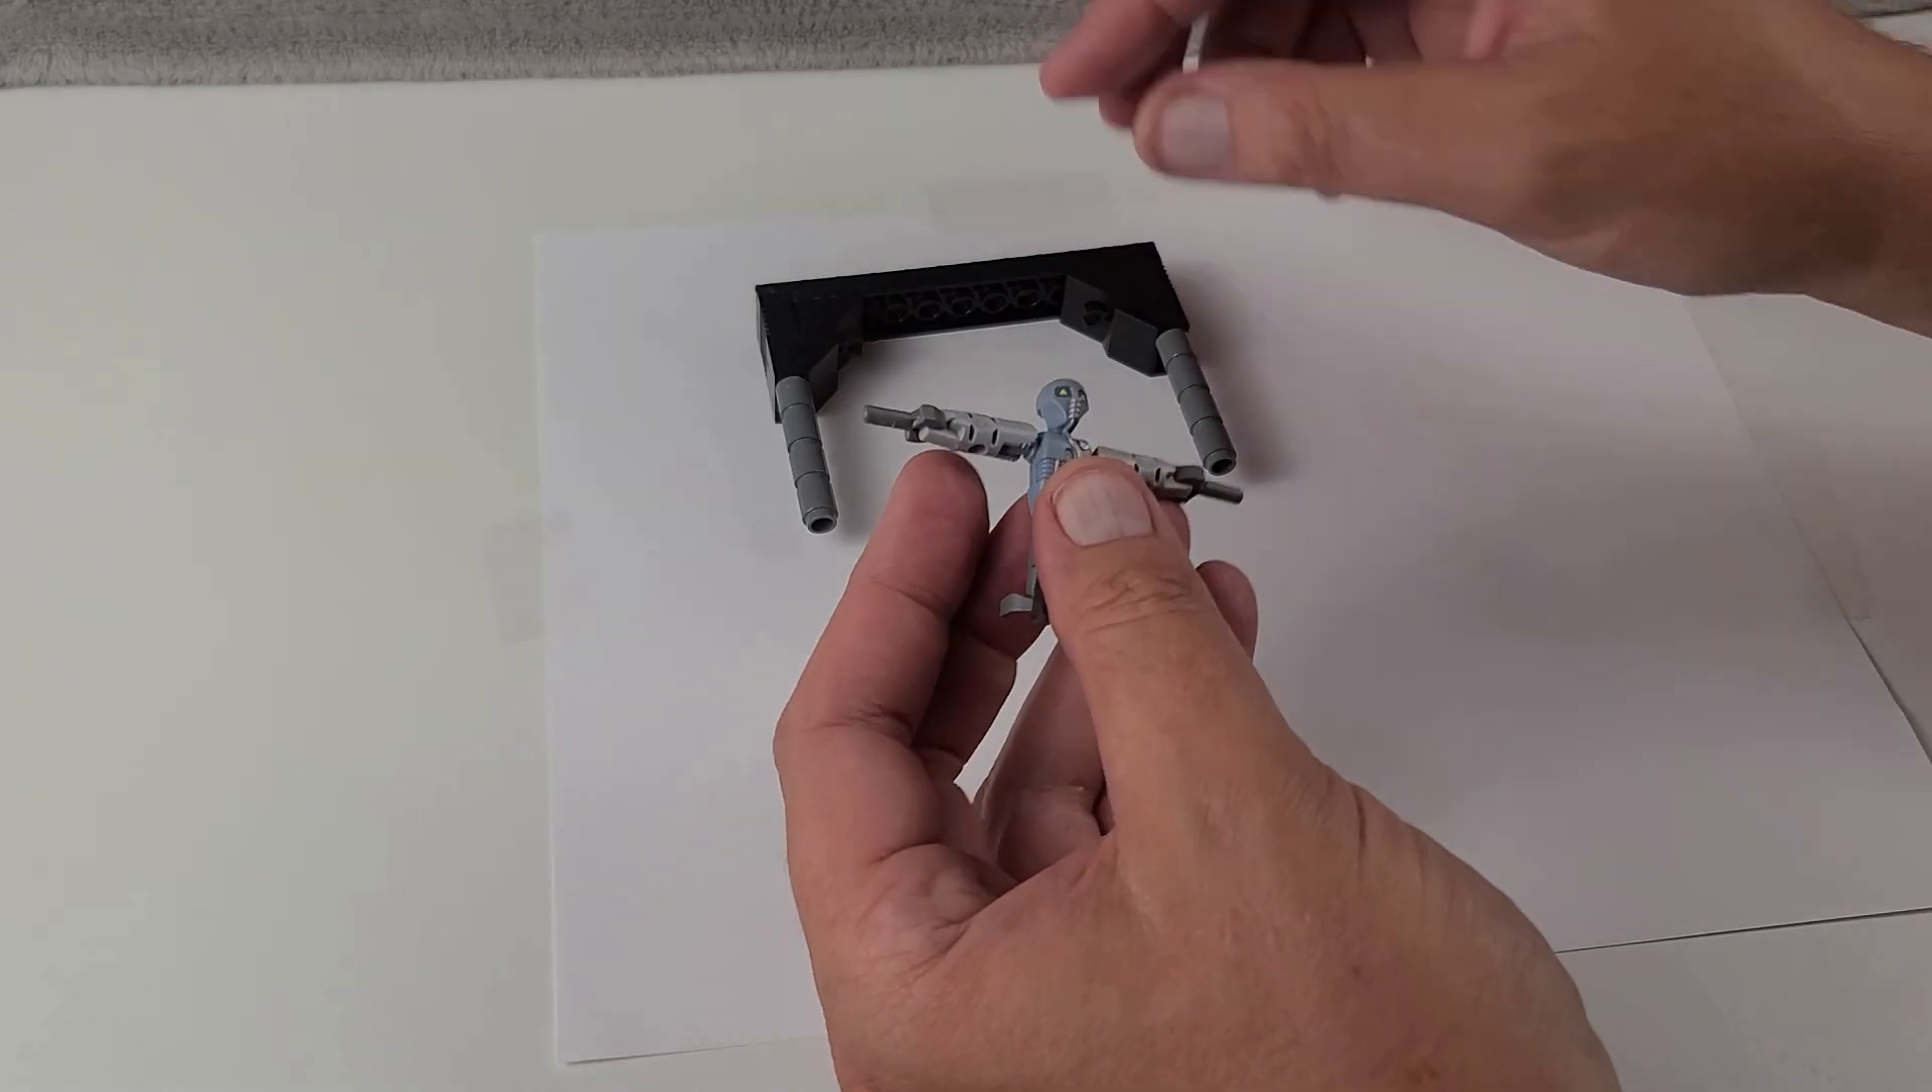All right there we go the arms are on.